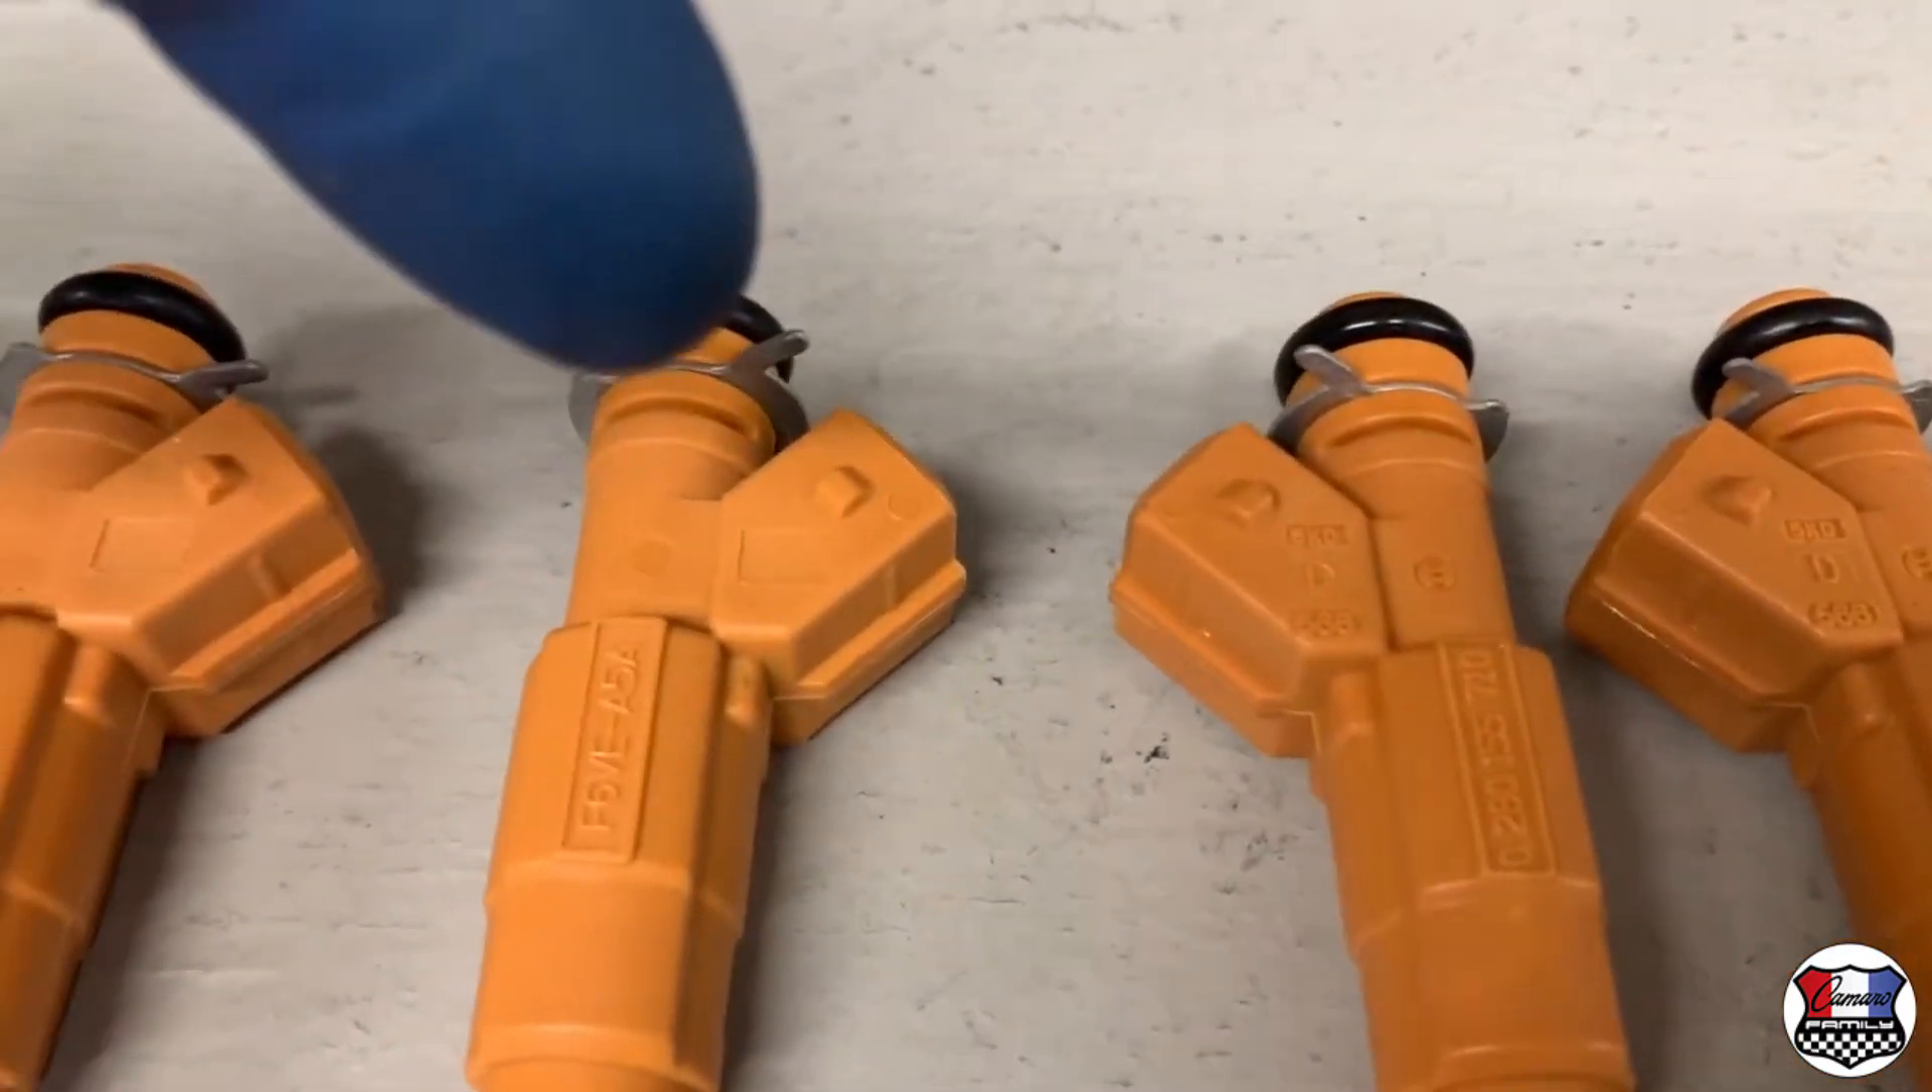So we've done that and these clips are all installed on these fuel injectors.